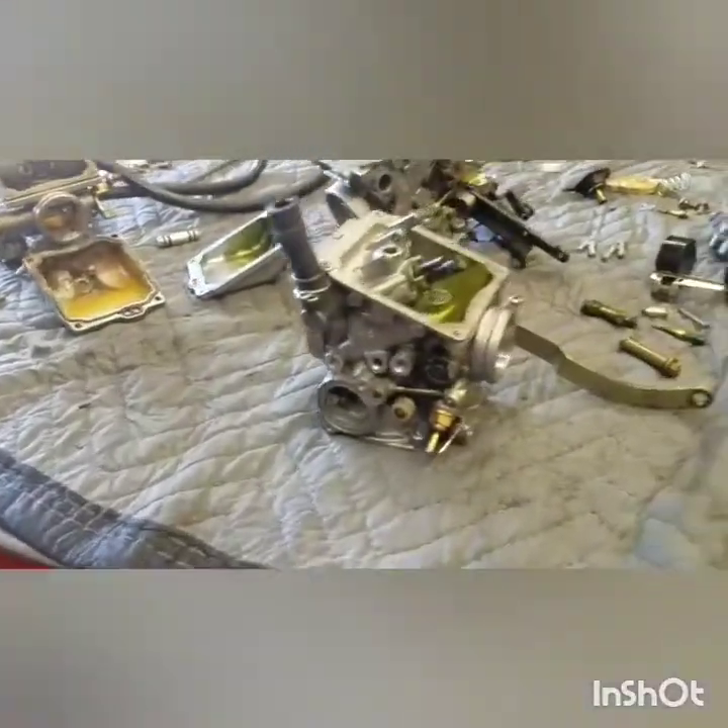All right I got Josh's carbs apart for the most part I'll get the other ones apart here in a minute.